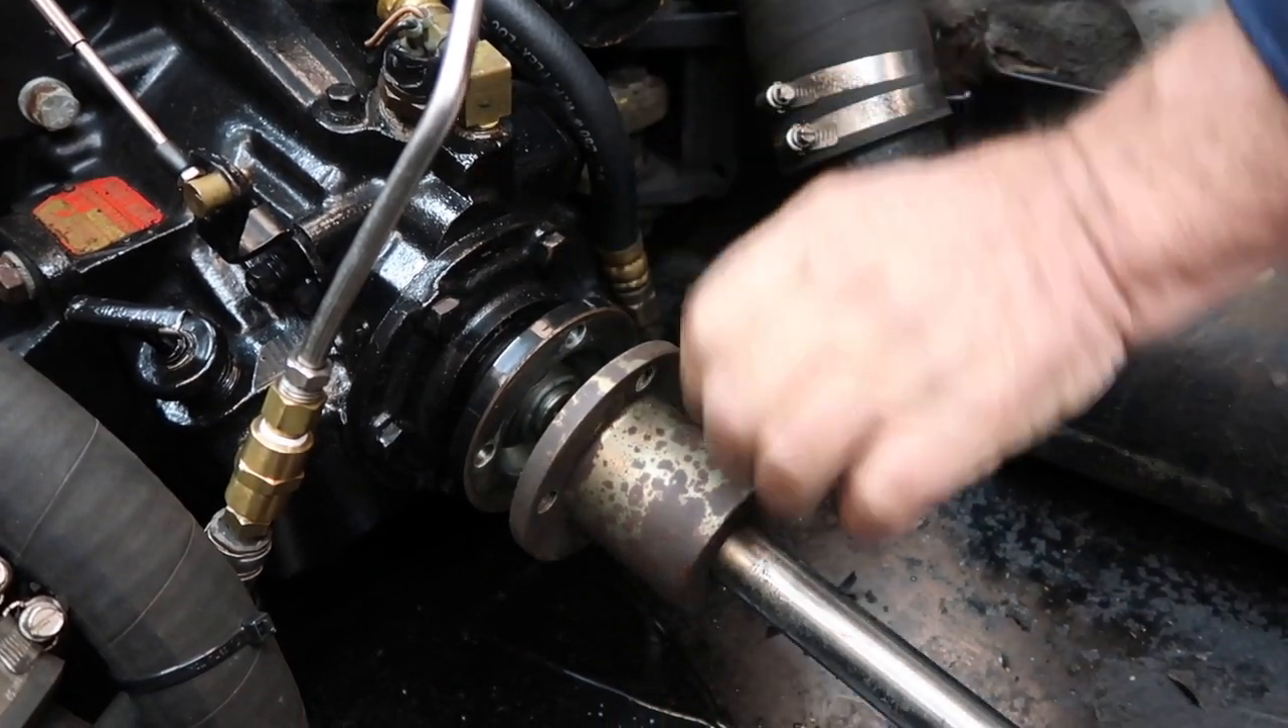As you can see we've got all our bolts out so we just pulled the drive shaft coupler back from the transmission.